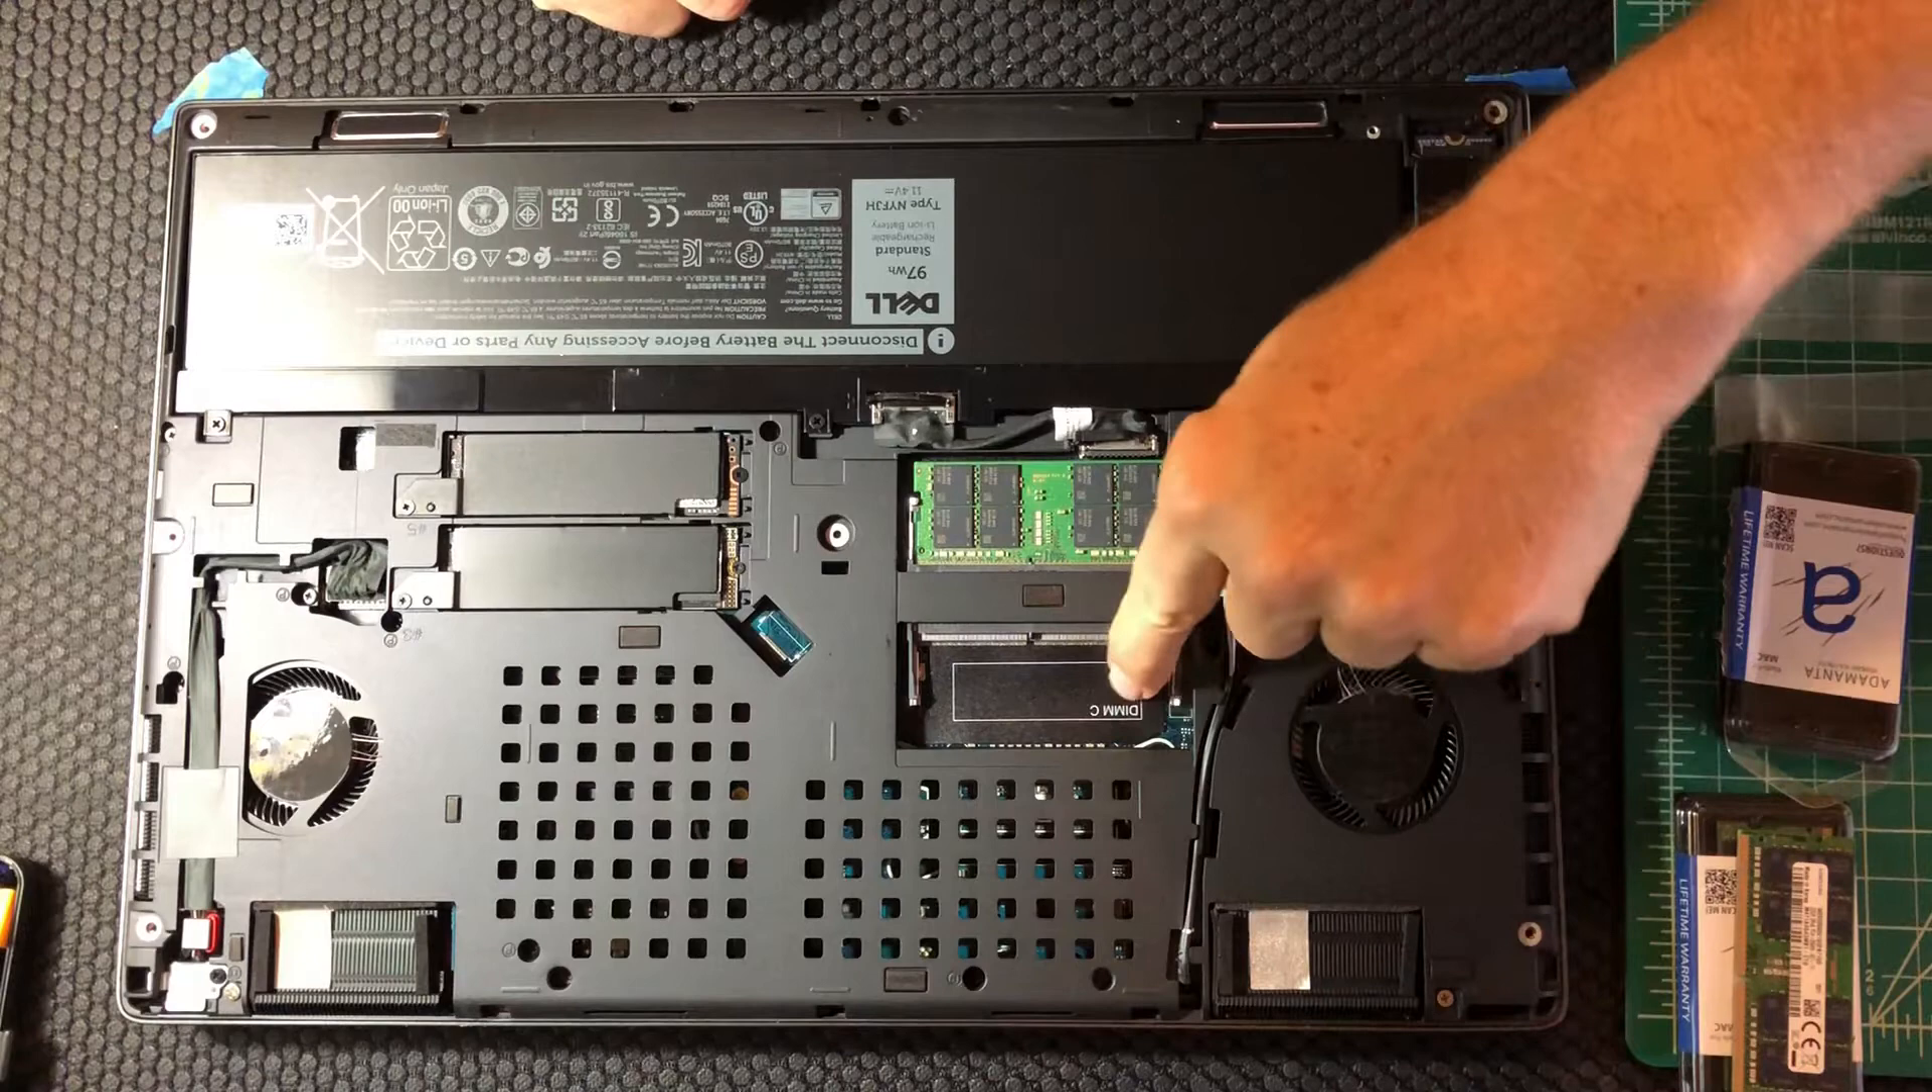So here's the interior with the one 32 gig RAM chip which is installed in slot A and an empty slot on slot C.